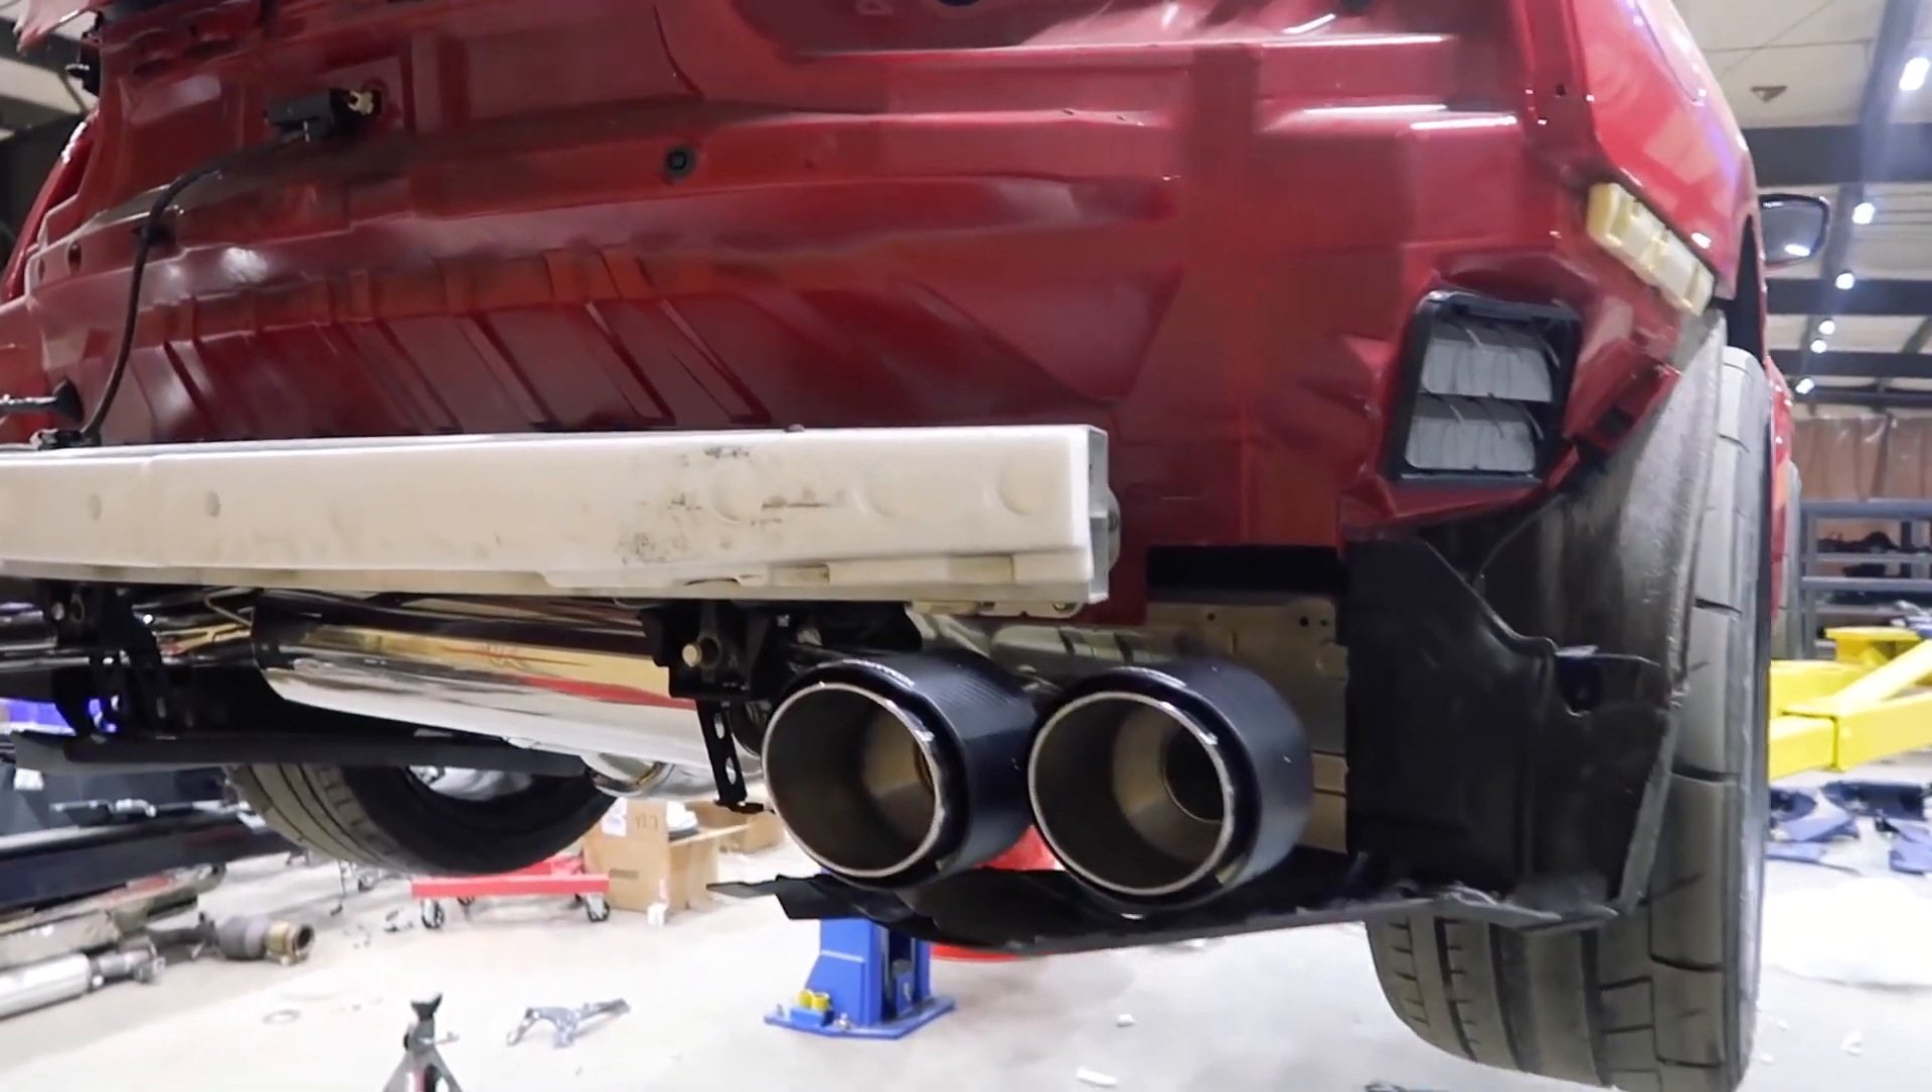I just mocked up the tips because i still need to put on the bumper and adjust them.